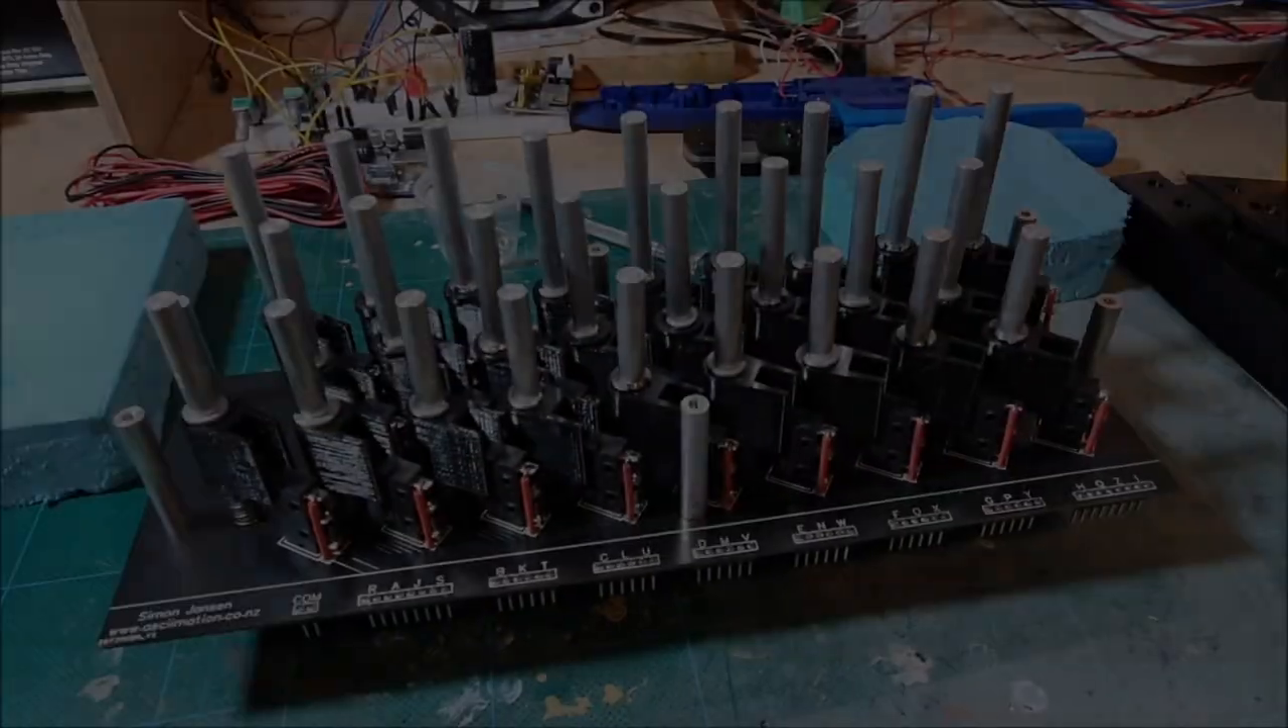So you can see now I've got all the key shafts installed and if we carefully look underneath you can see how the shafts are being held down by the little rubber the little pieces of rubber tubing.